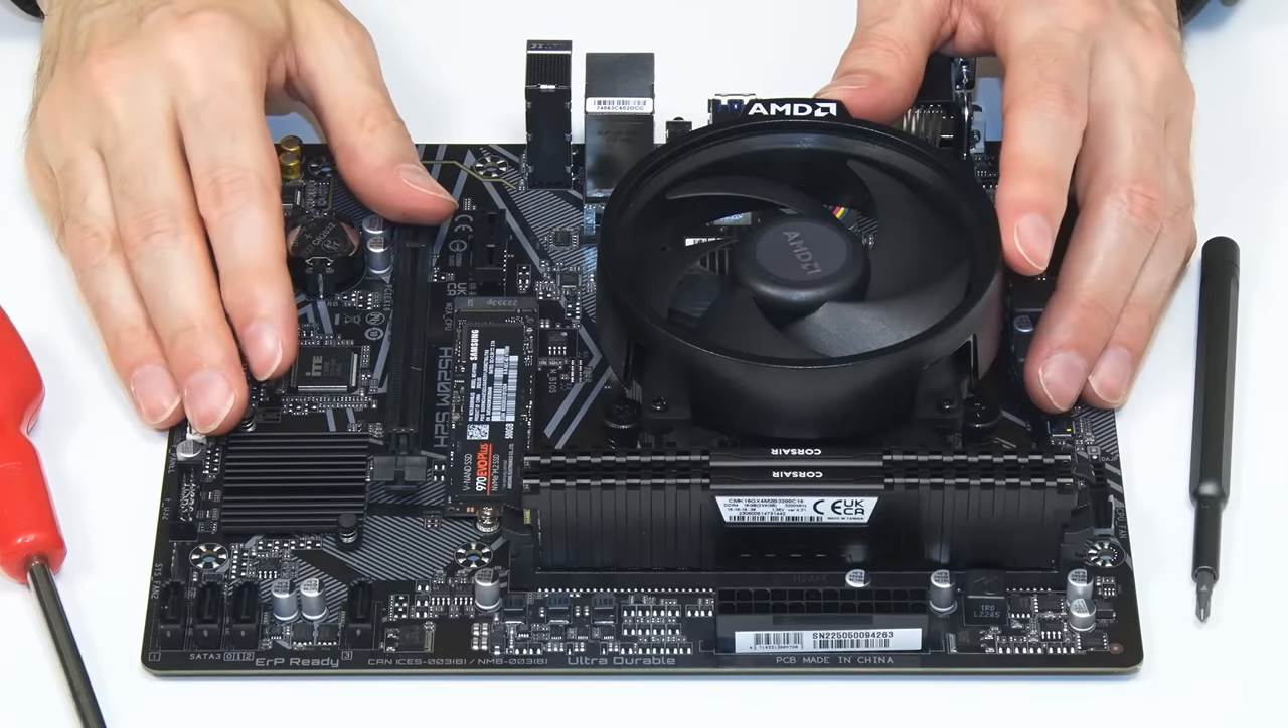And there we are, very easily indeed, we've fitted our M .2 SSD.